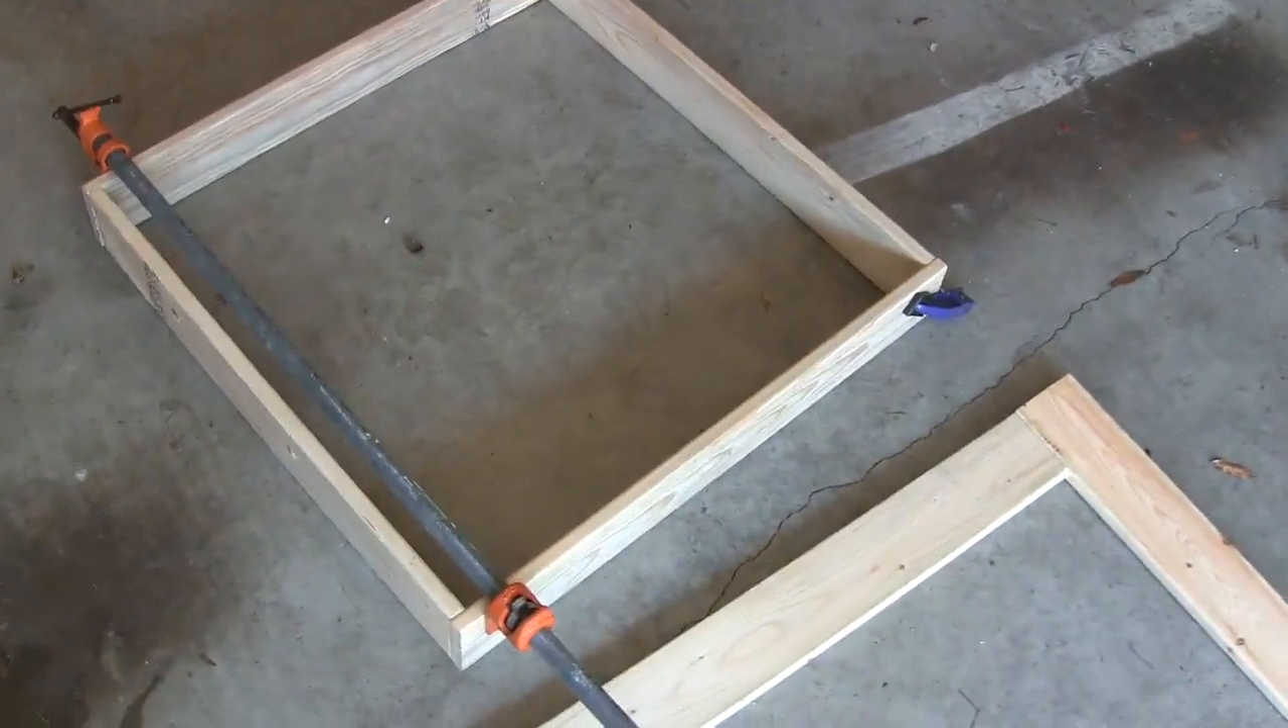Now I've got the bar clamps hooked up to the frame.